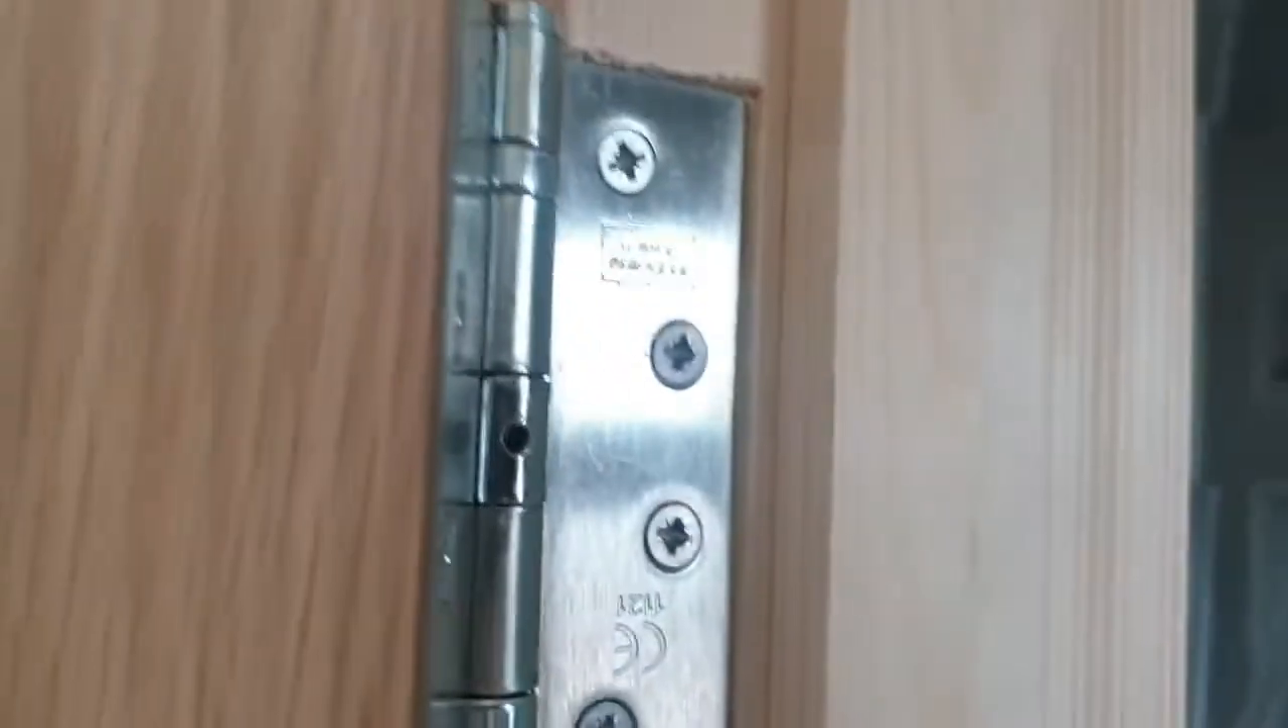If you look where the hinges are these have been cut in to the timber so they're flush fitting so you can see they're fitted in really nice and tight.